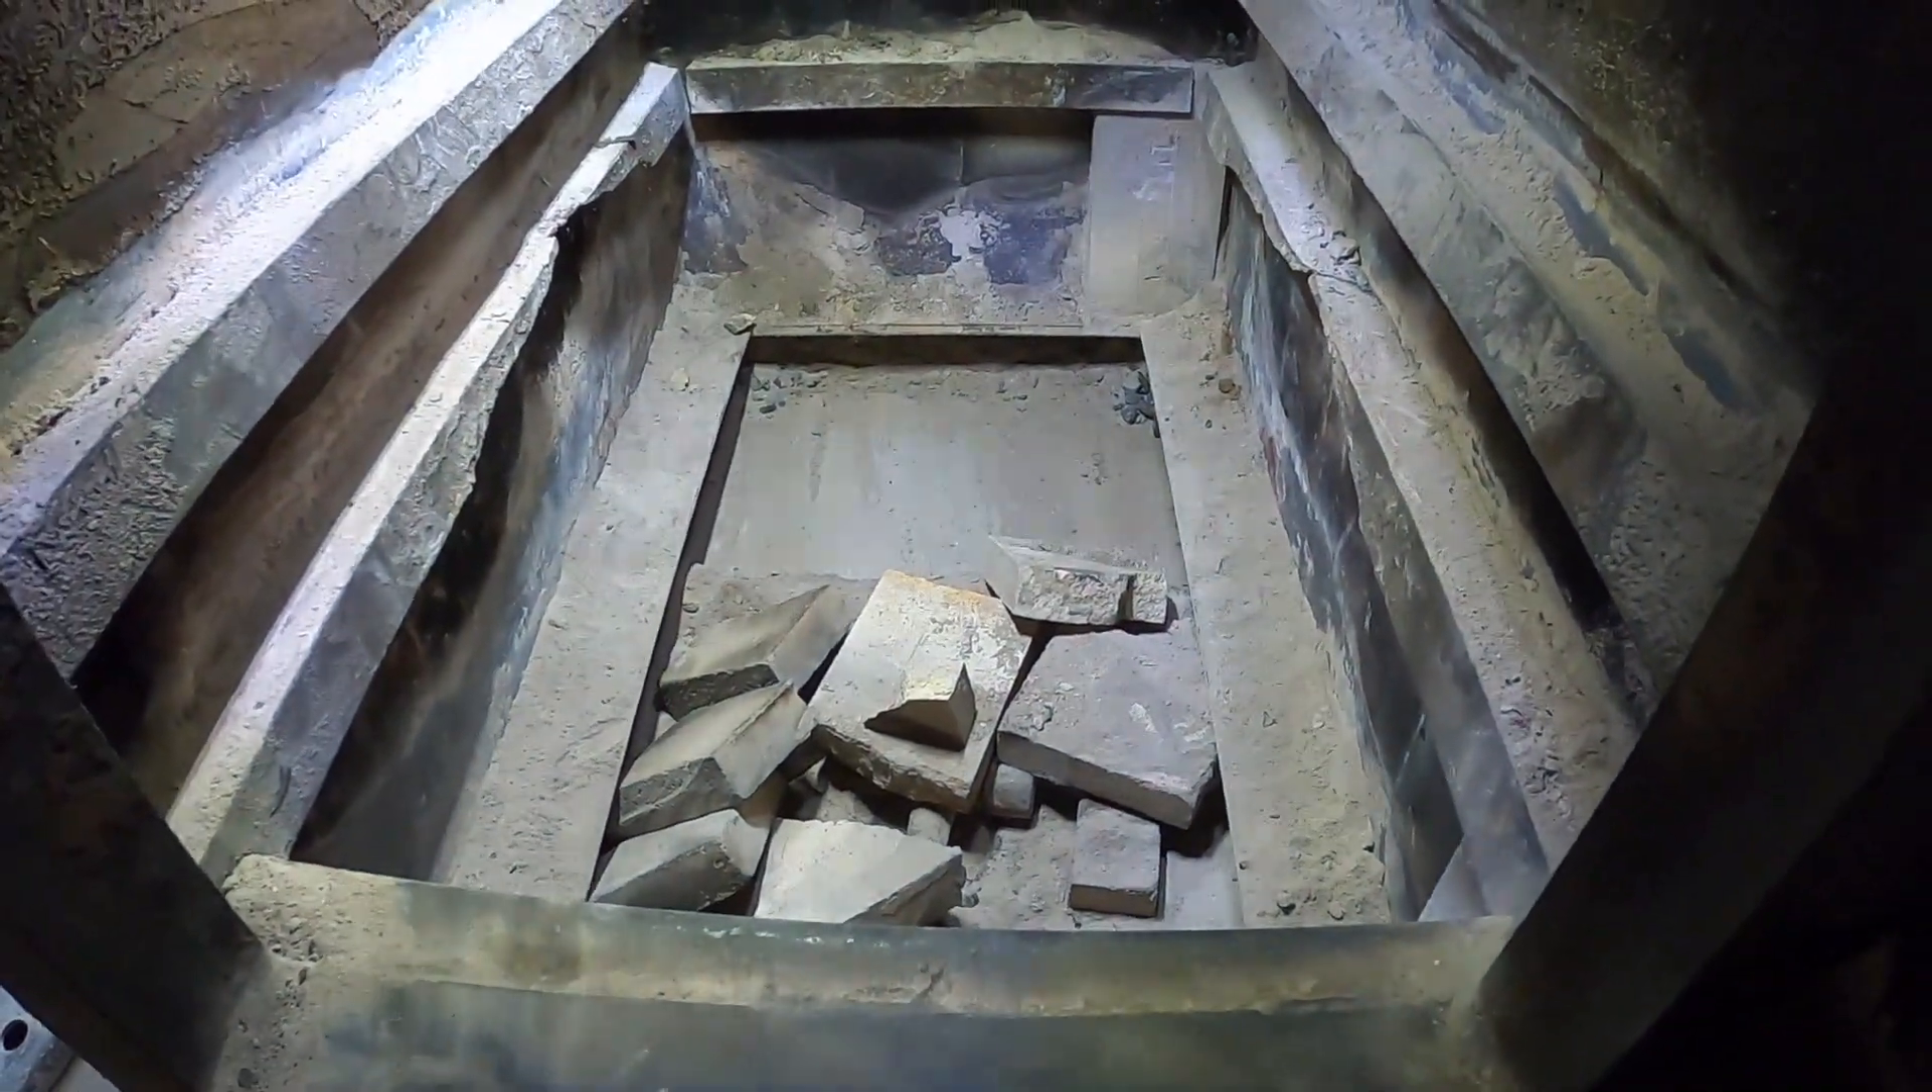So now I gotta get the rest of the old fire bricks out.